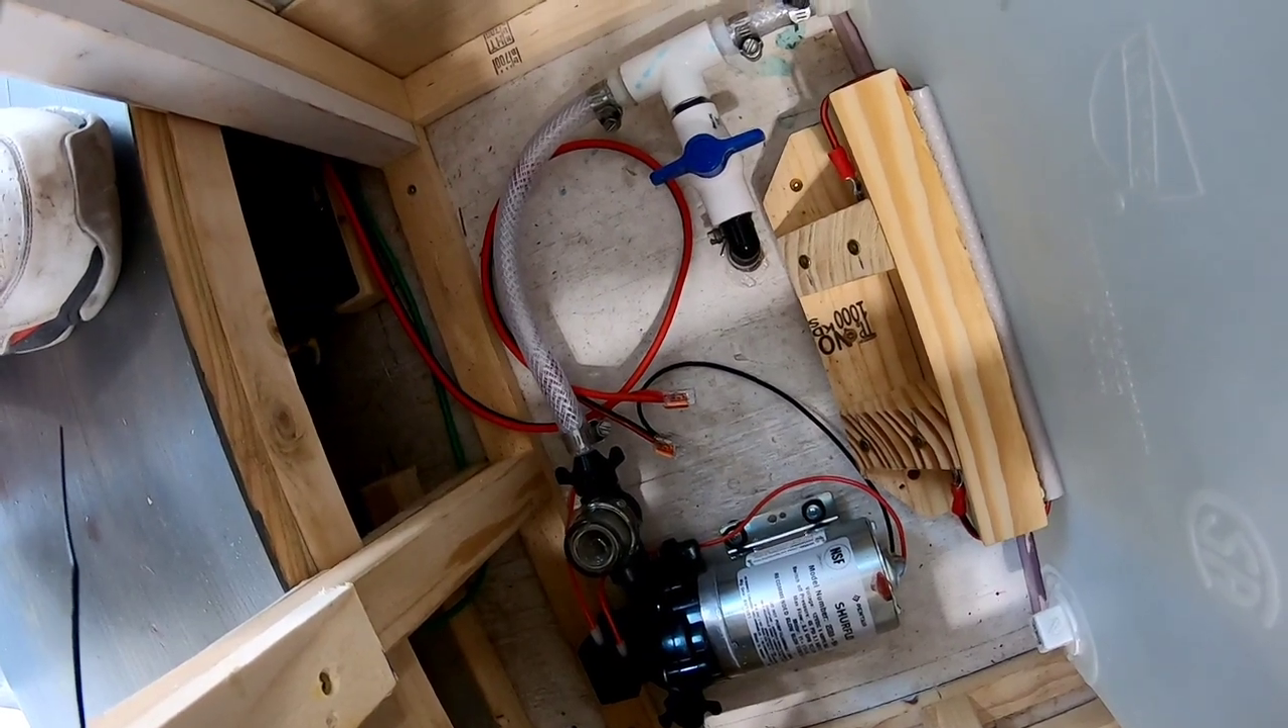So the way I set up the drain is I put a T in the line right there and put a ball valve there.